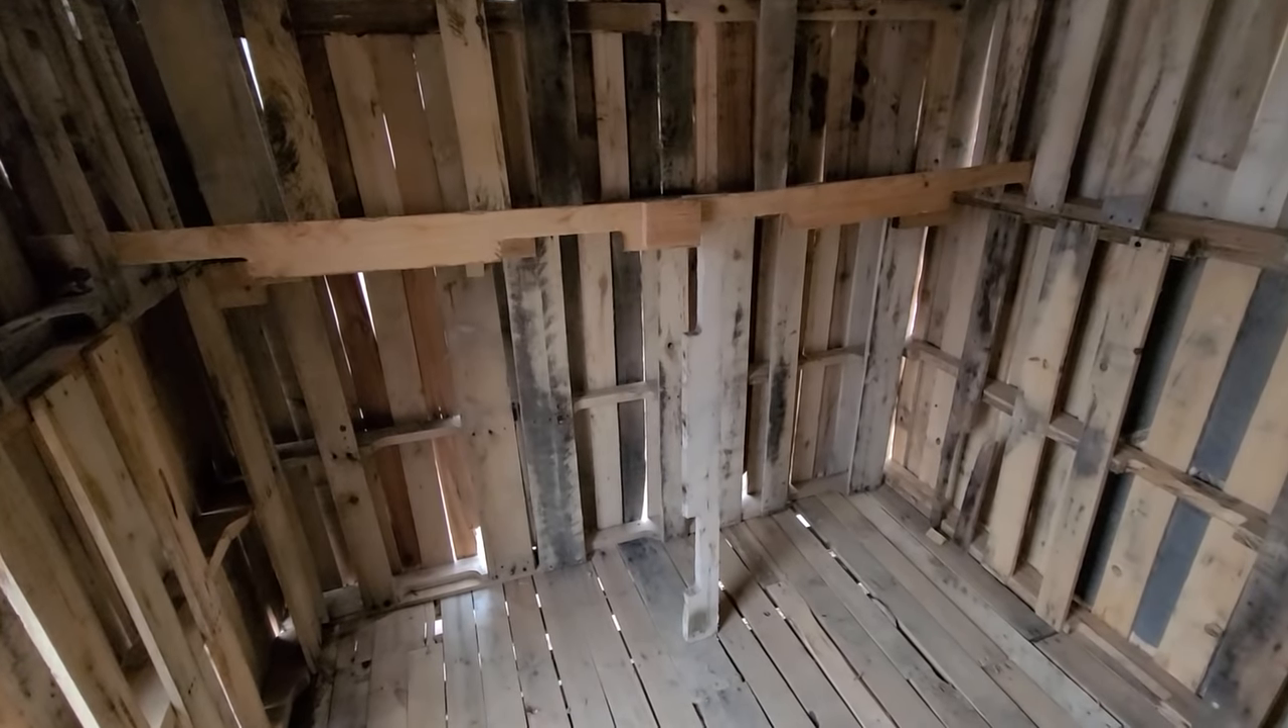I just spliced together two of the stringers out of the pallets to make a roost and then i took a third one and made a support post in the center of it.